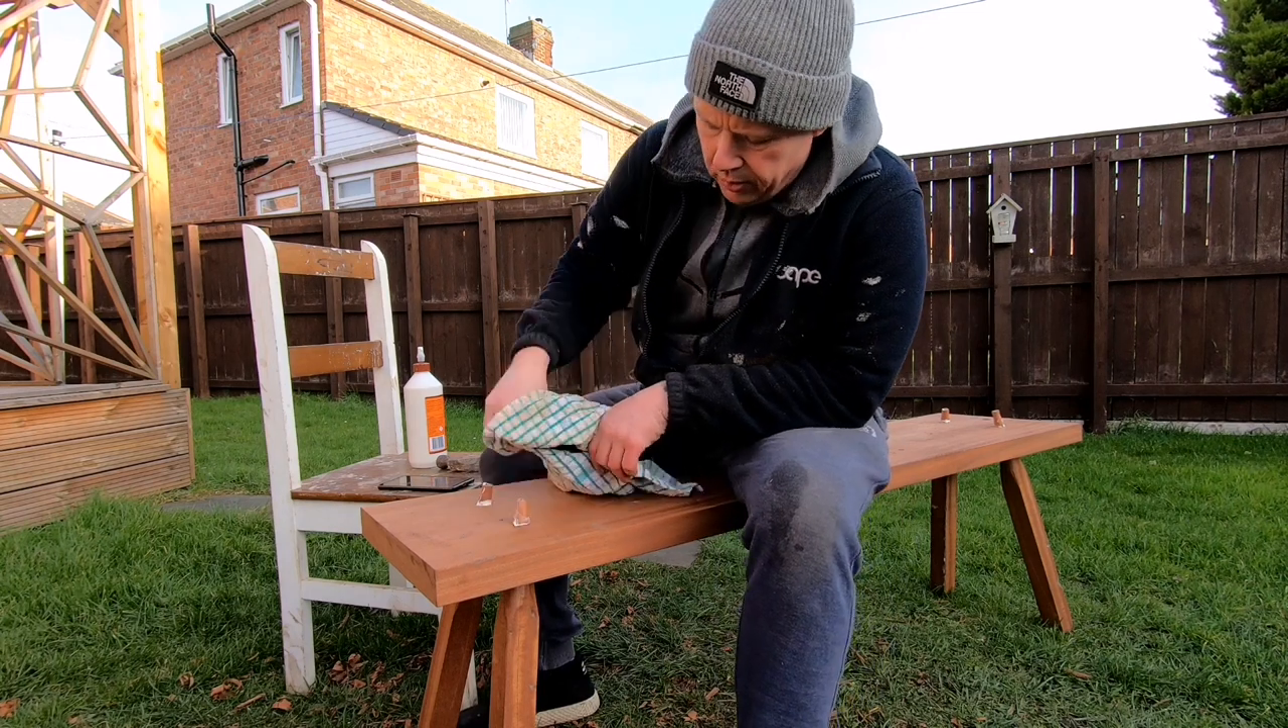These tenons are protruding a little bit too much.